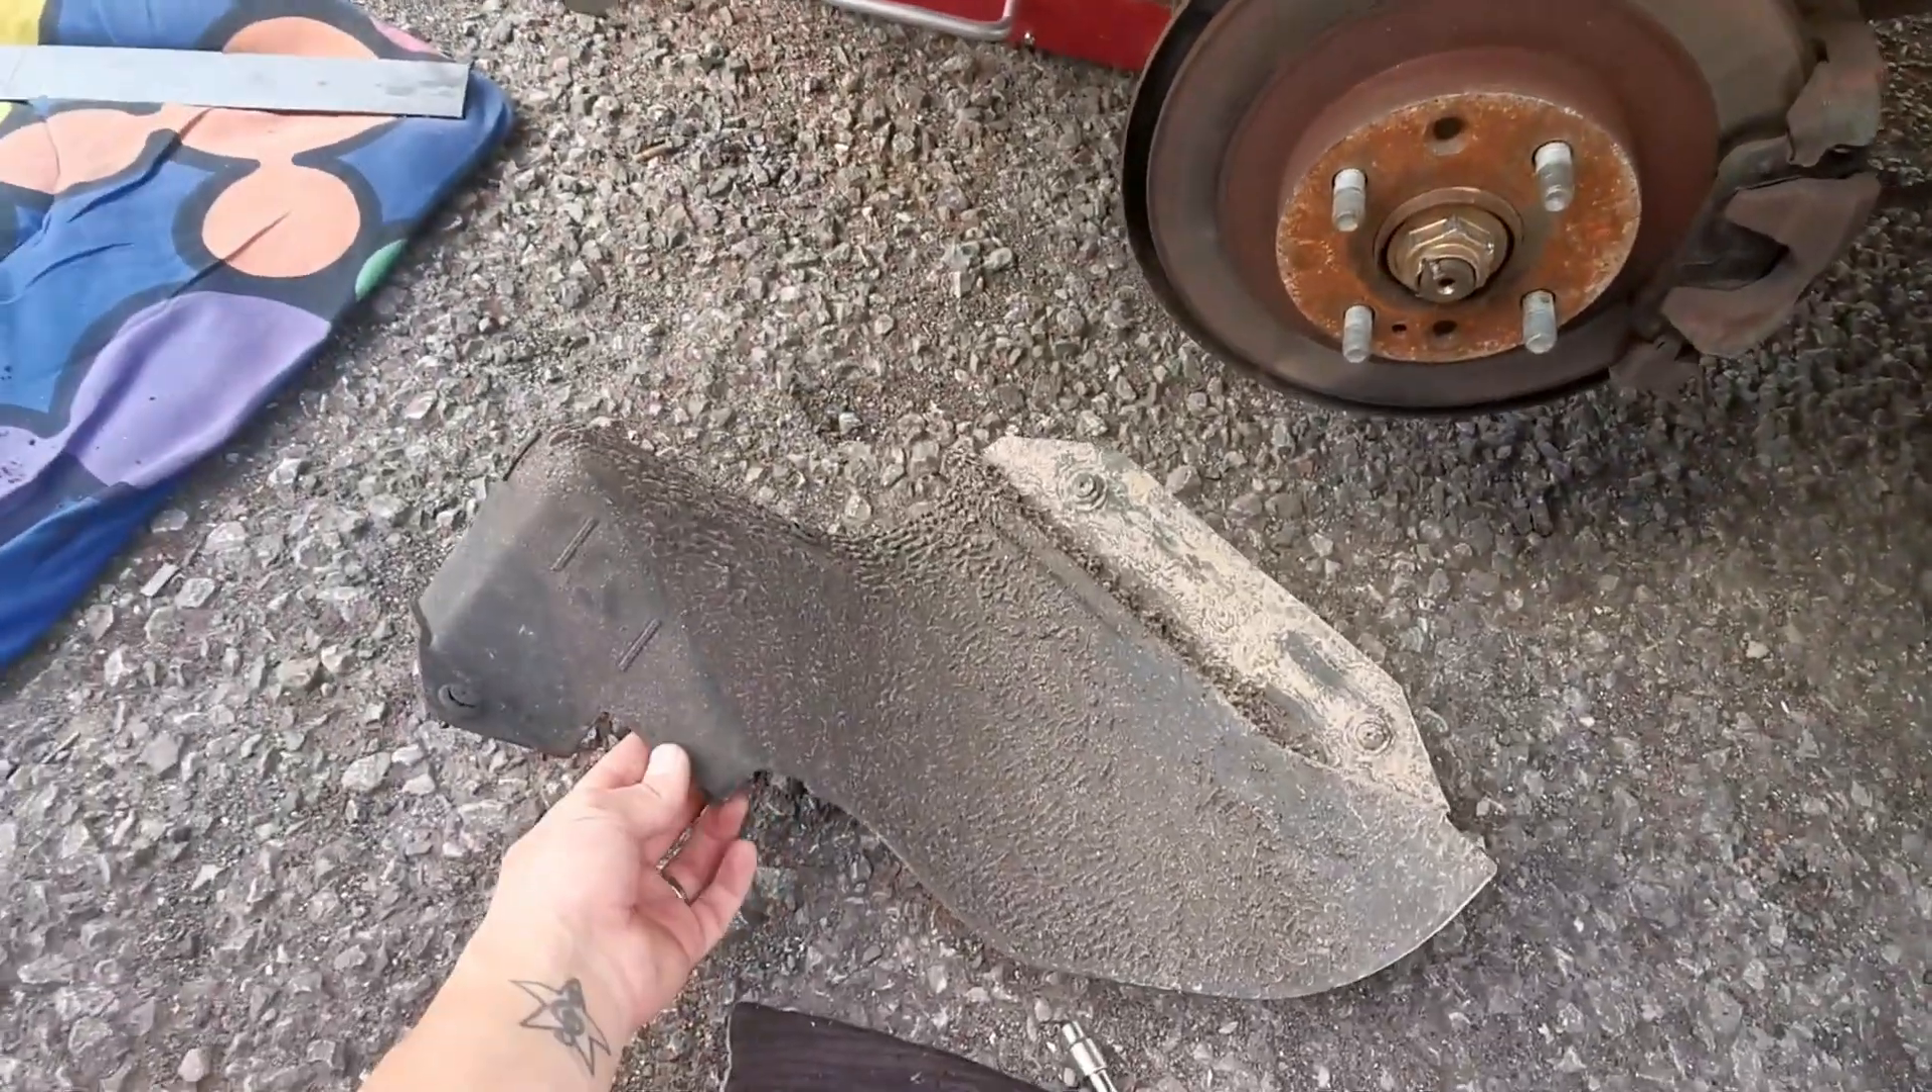I've jacked the car up taking the wheel off and removed this small section of plastic.